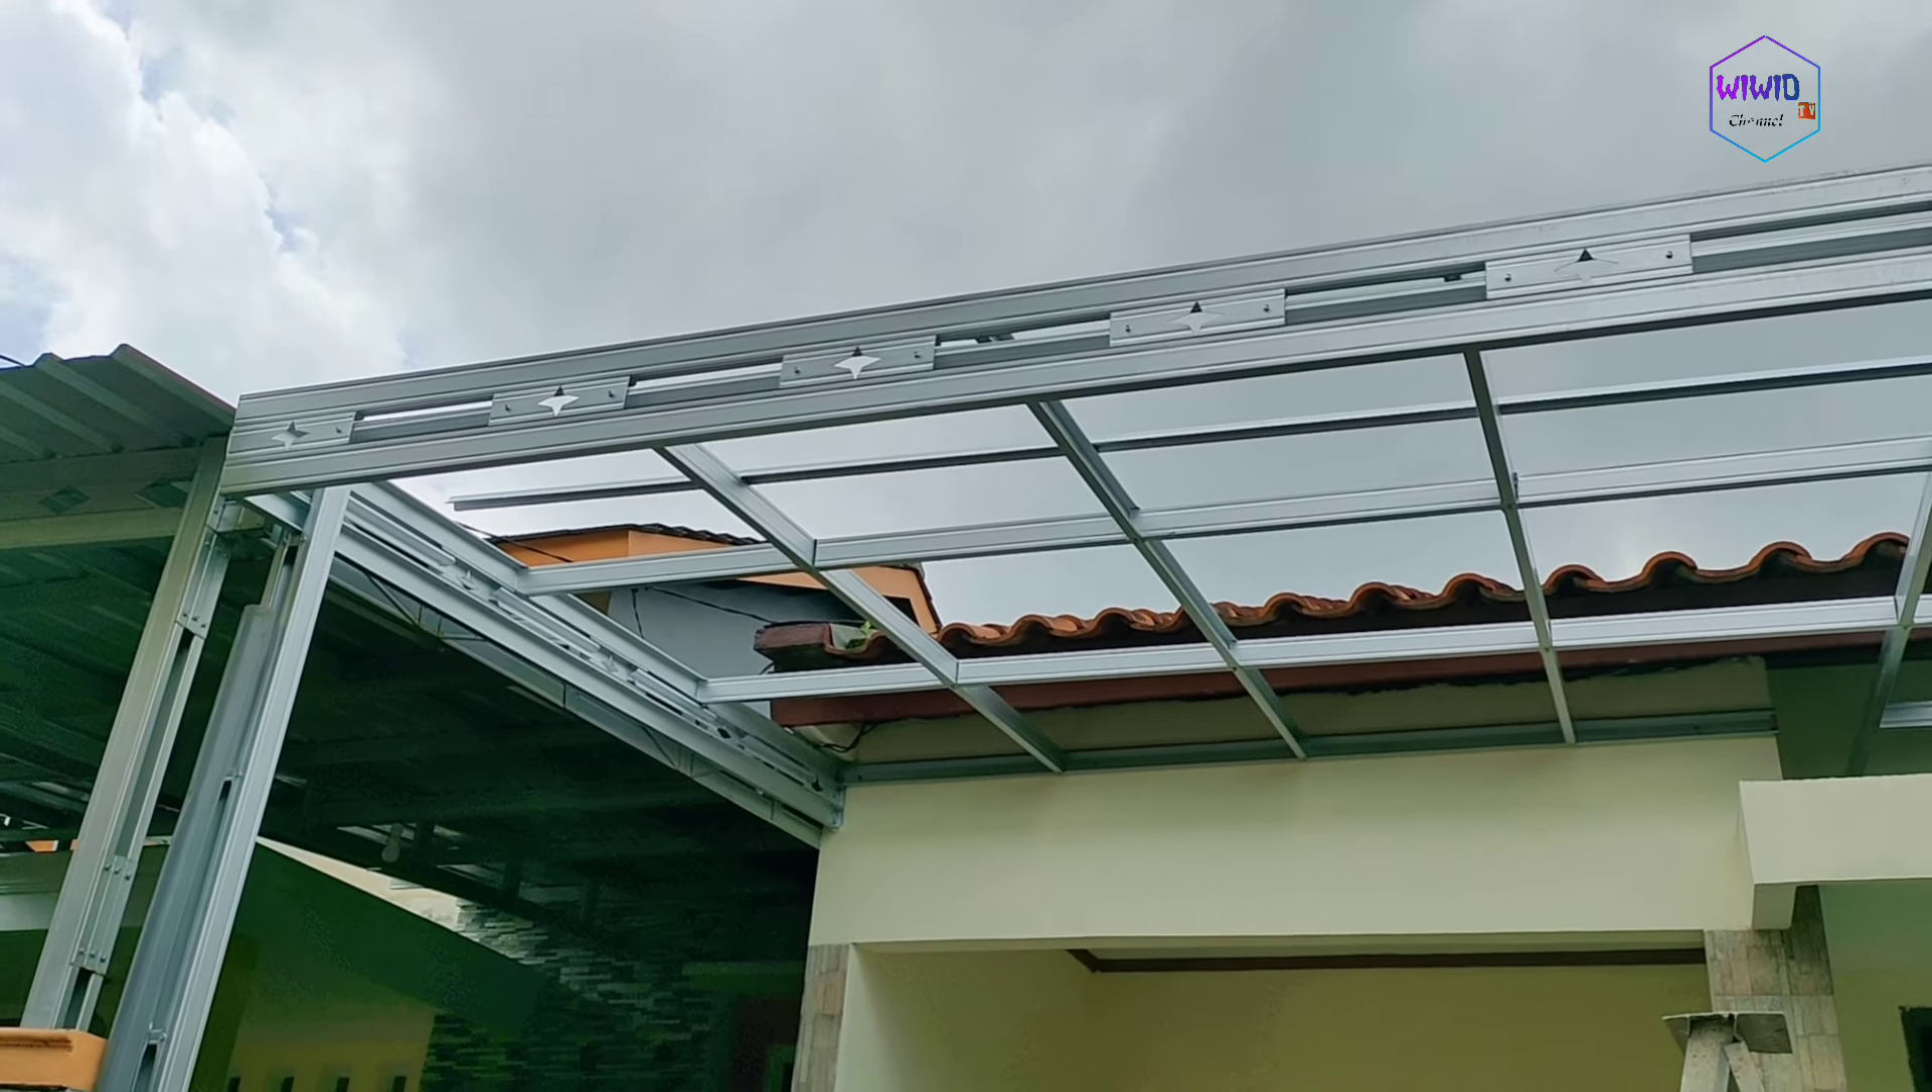Dan Ini Untuk Rangkanya Sudah Terpasang Semua Seperti Seperti ini.